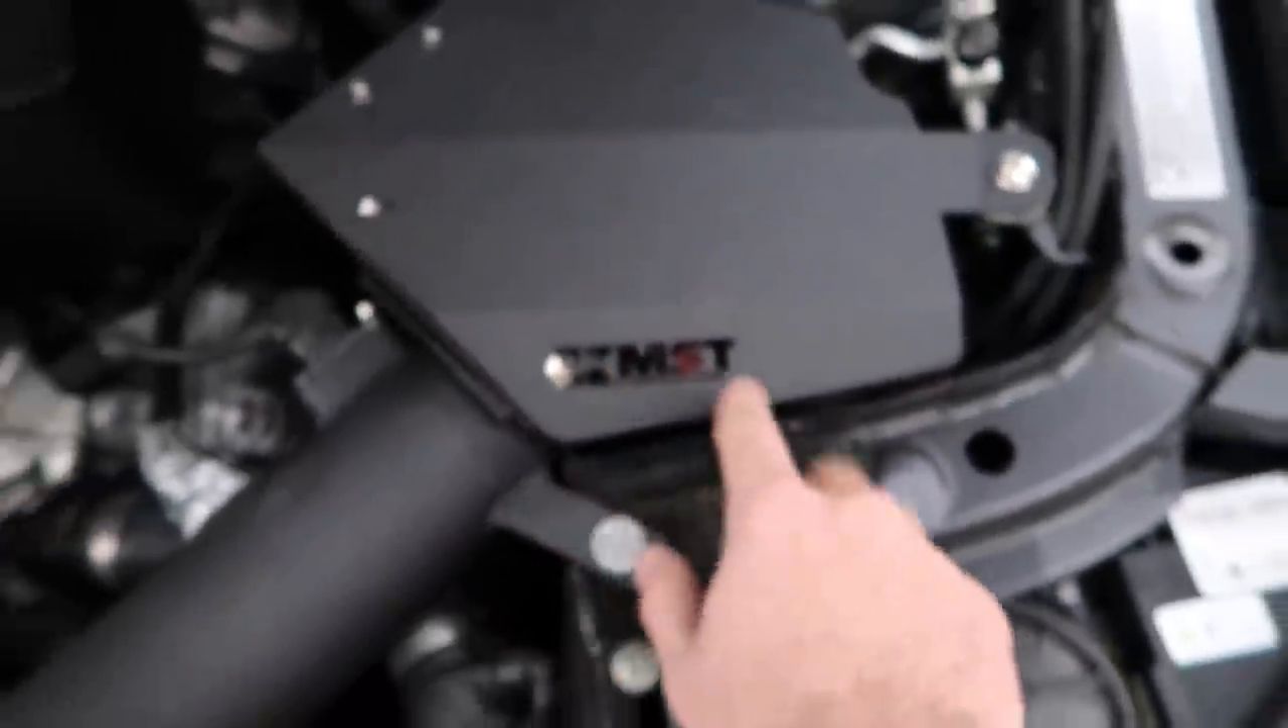All right, guys, so the intake is finally in here.